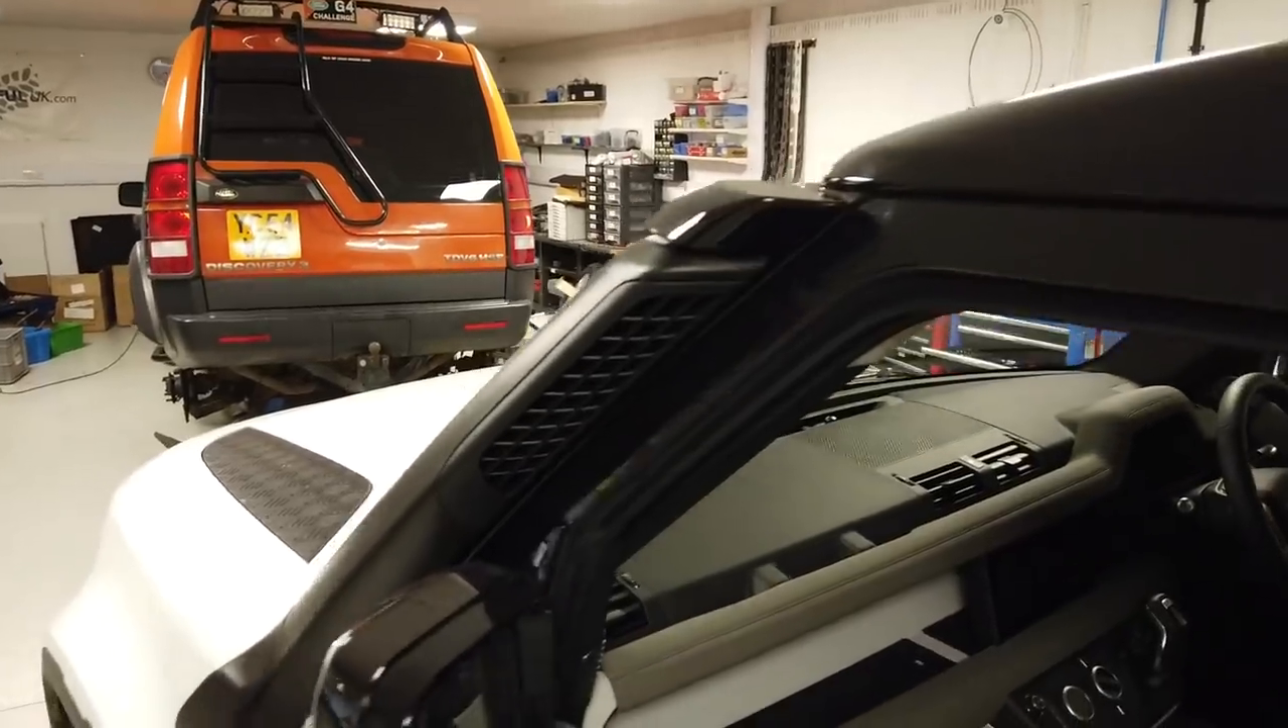That's the raised air intake all finished.